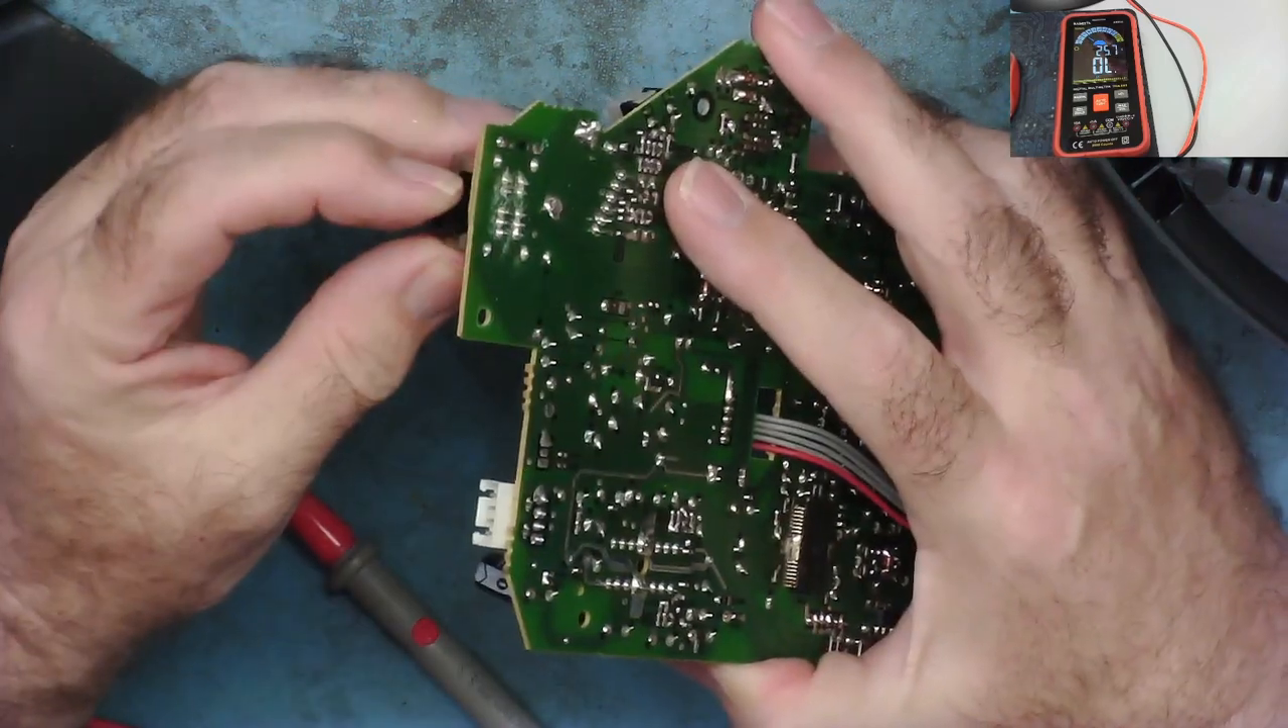Yeah, I've got the circuit board off.